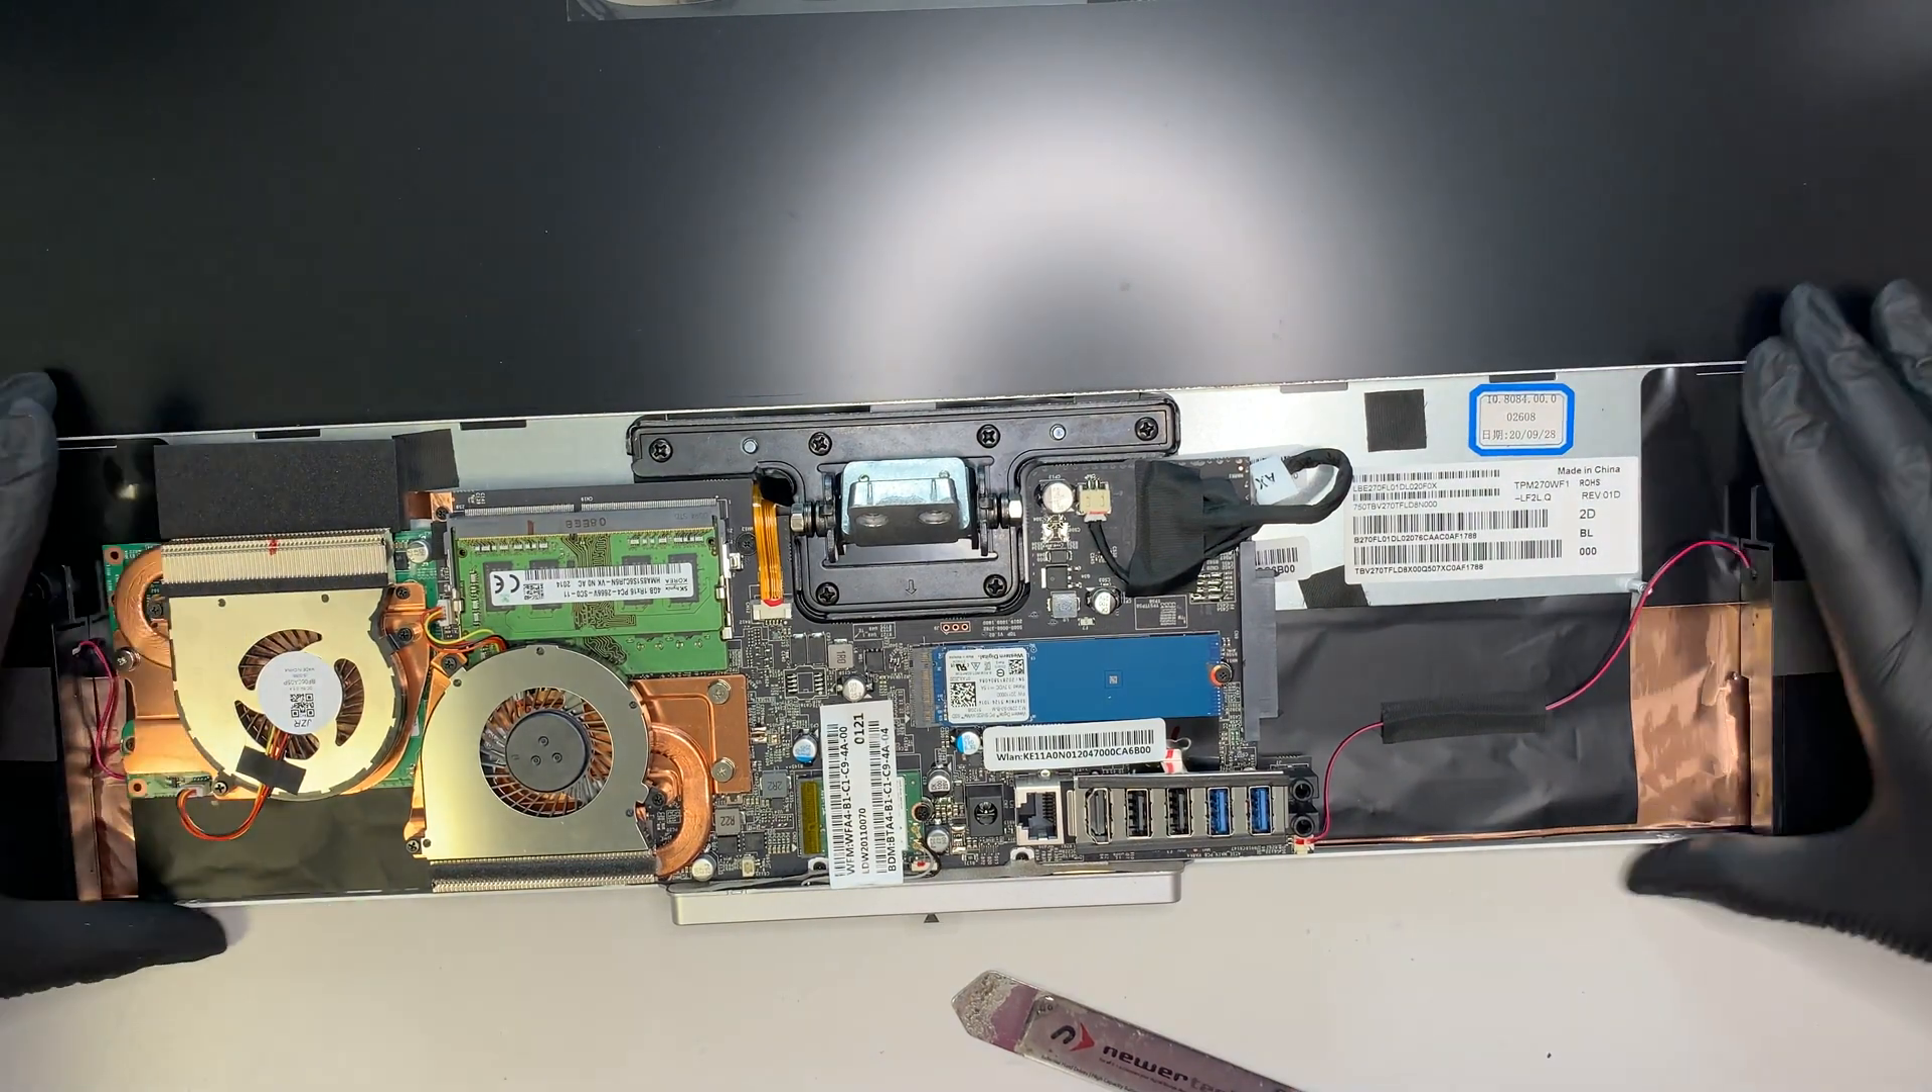Now, once the, back cover is removed, you can actually see your entire computer here.